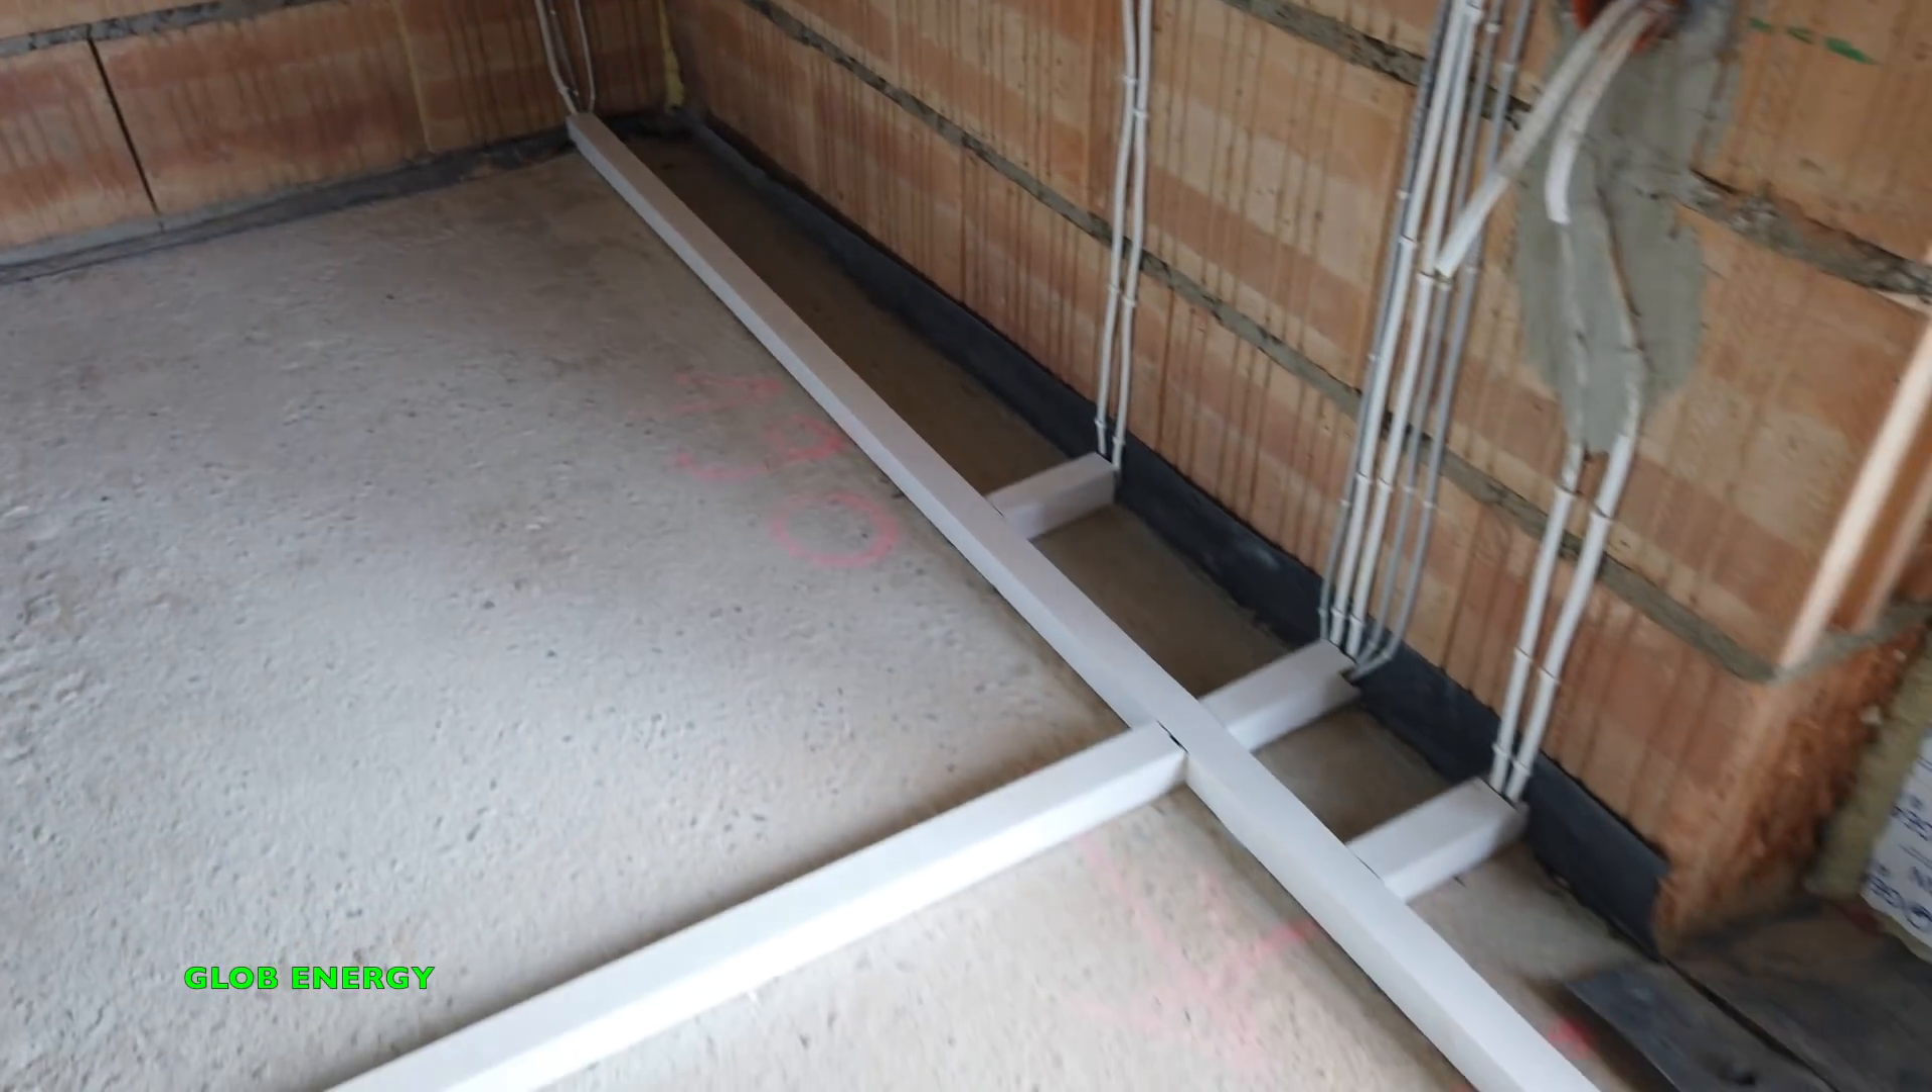I spójrzcie jak to wygląda Wszystkie korytka elegancko położone równiutko.